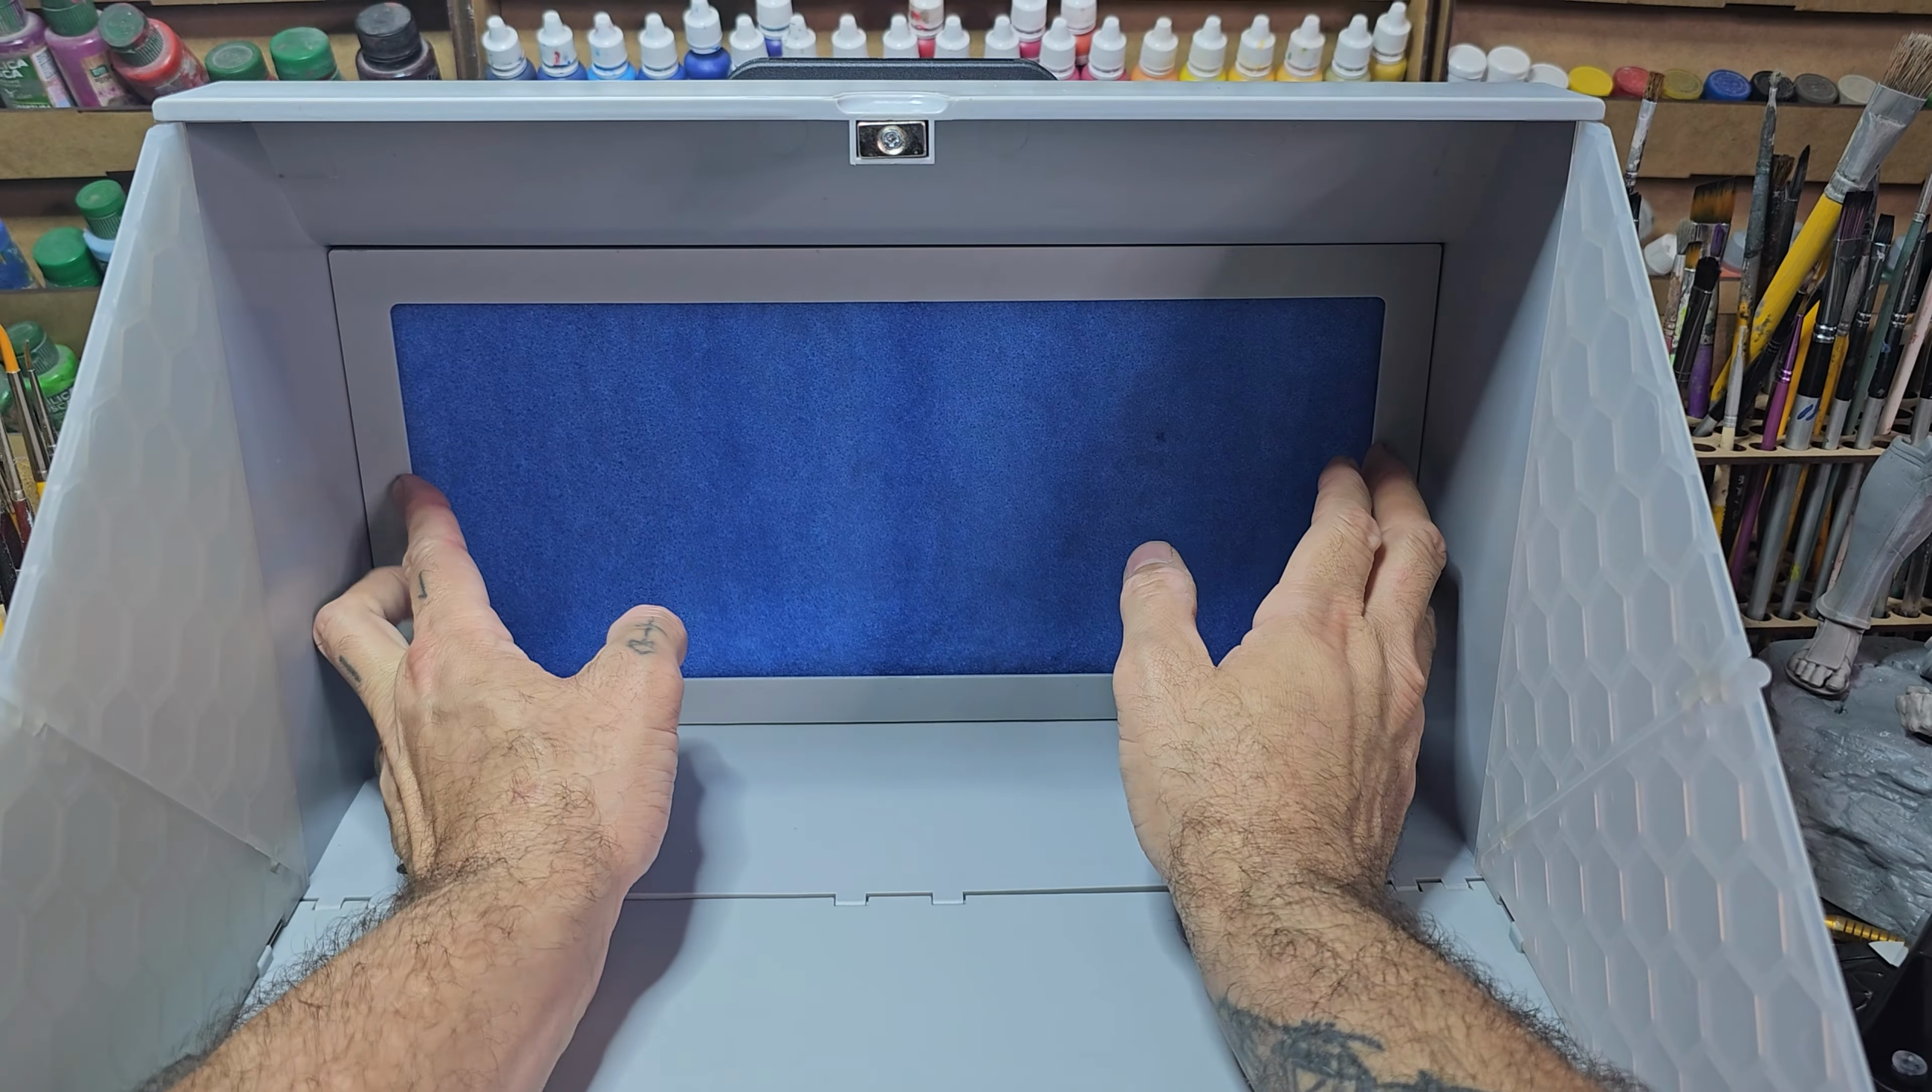Pronto, já encaixei ali o filtro.